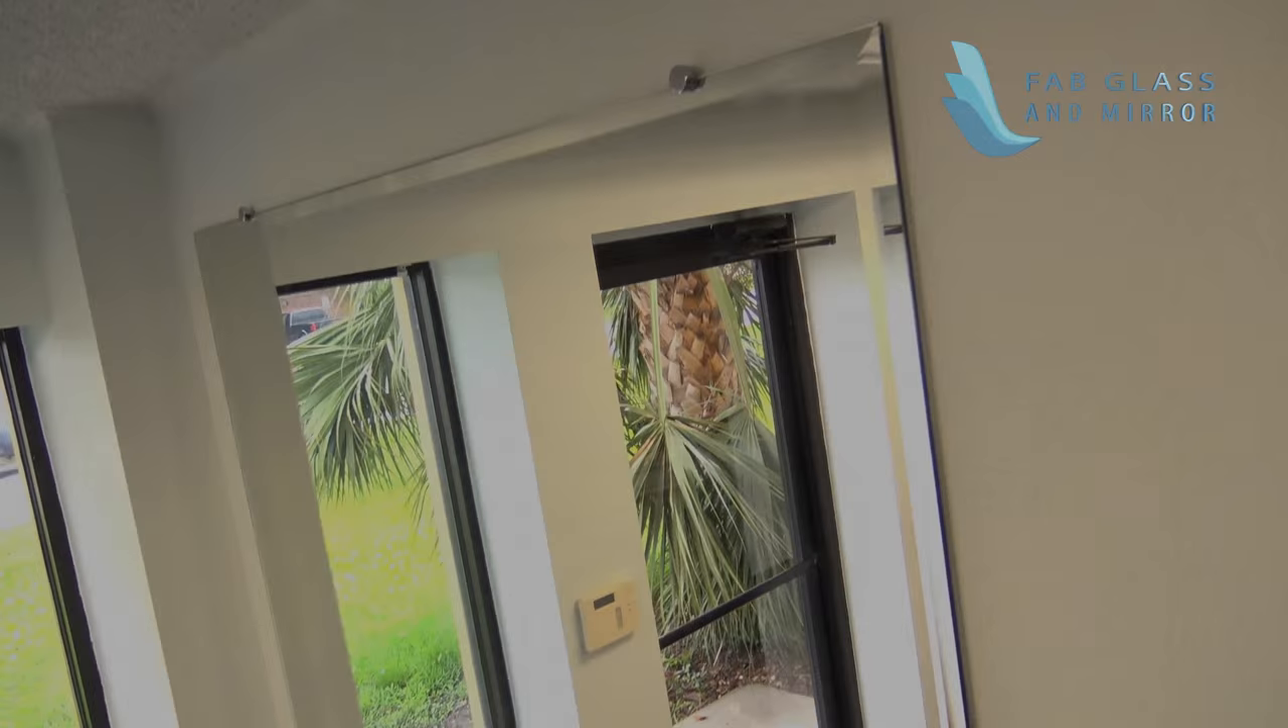You have finished installing your new gym mirror.